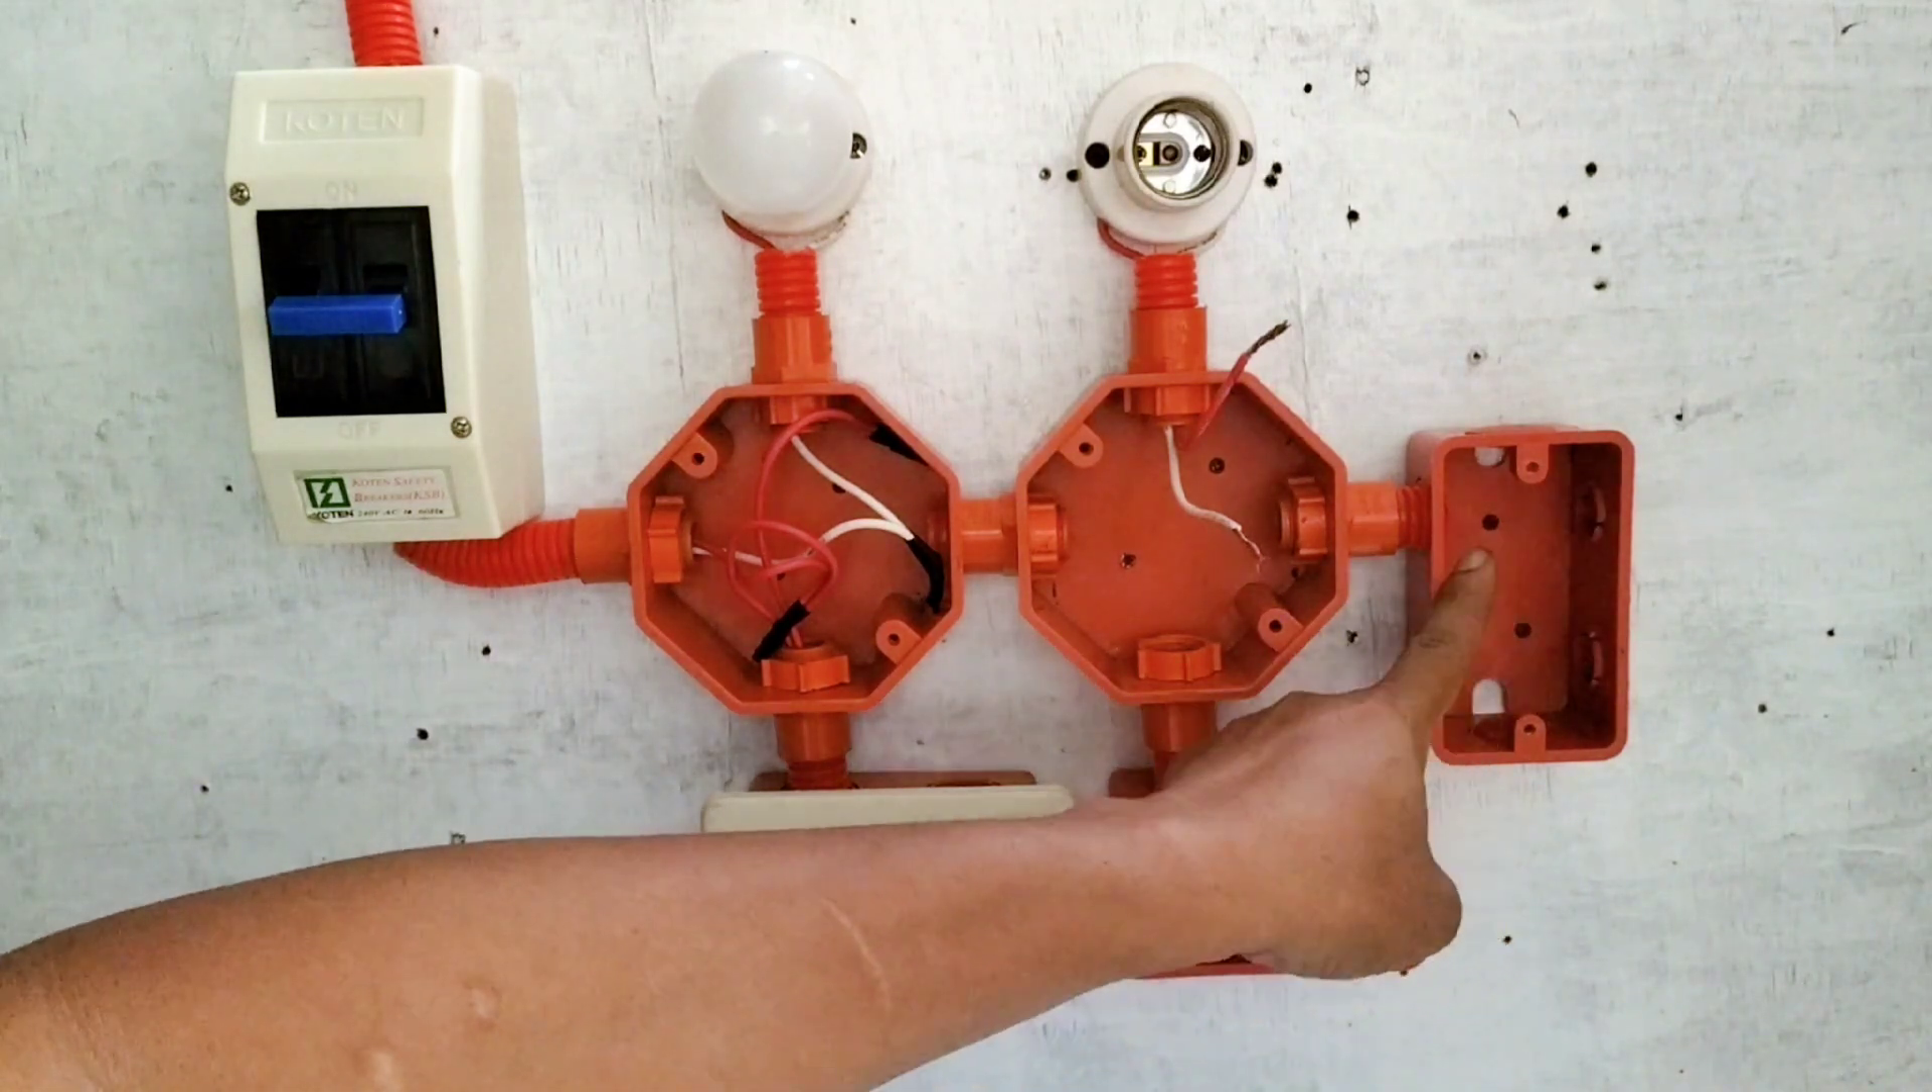So ayan guys at naka-install na yung mga box natin may receptacle na rin maglalagay pa tayo dito ng outlet at switch.